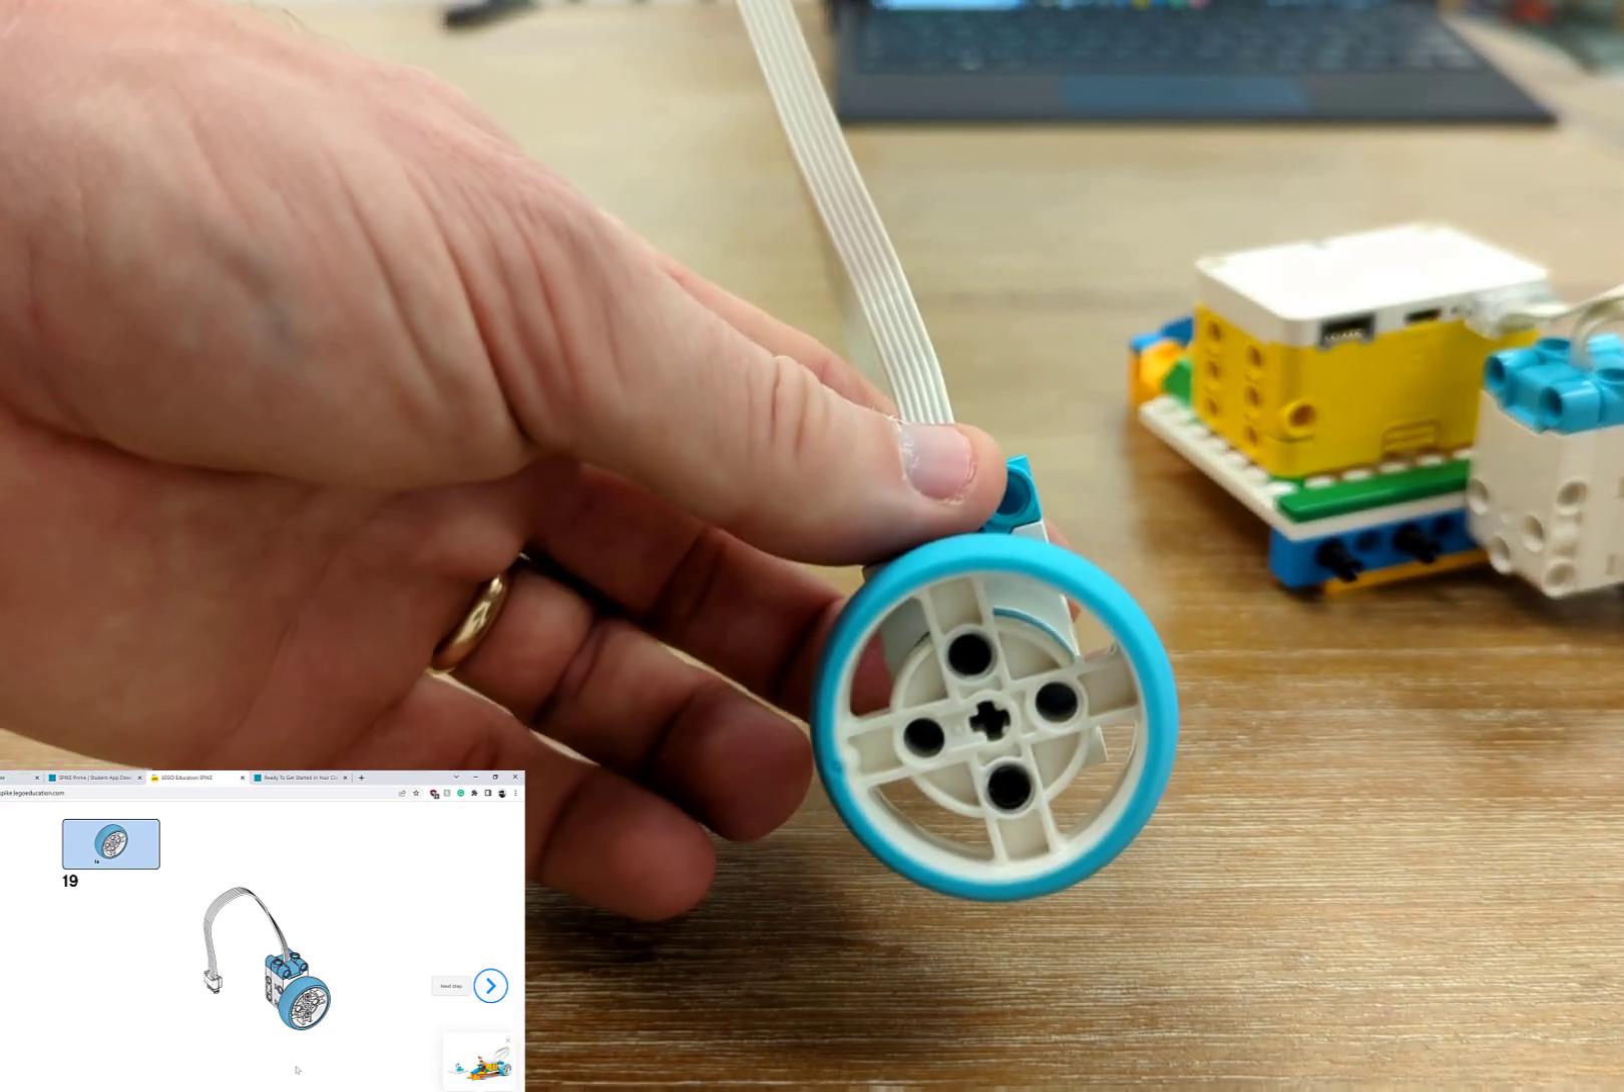So we put together our motor and wheel assembly, and now we're ready to attach that to the other side of our snowmobile.